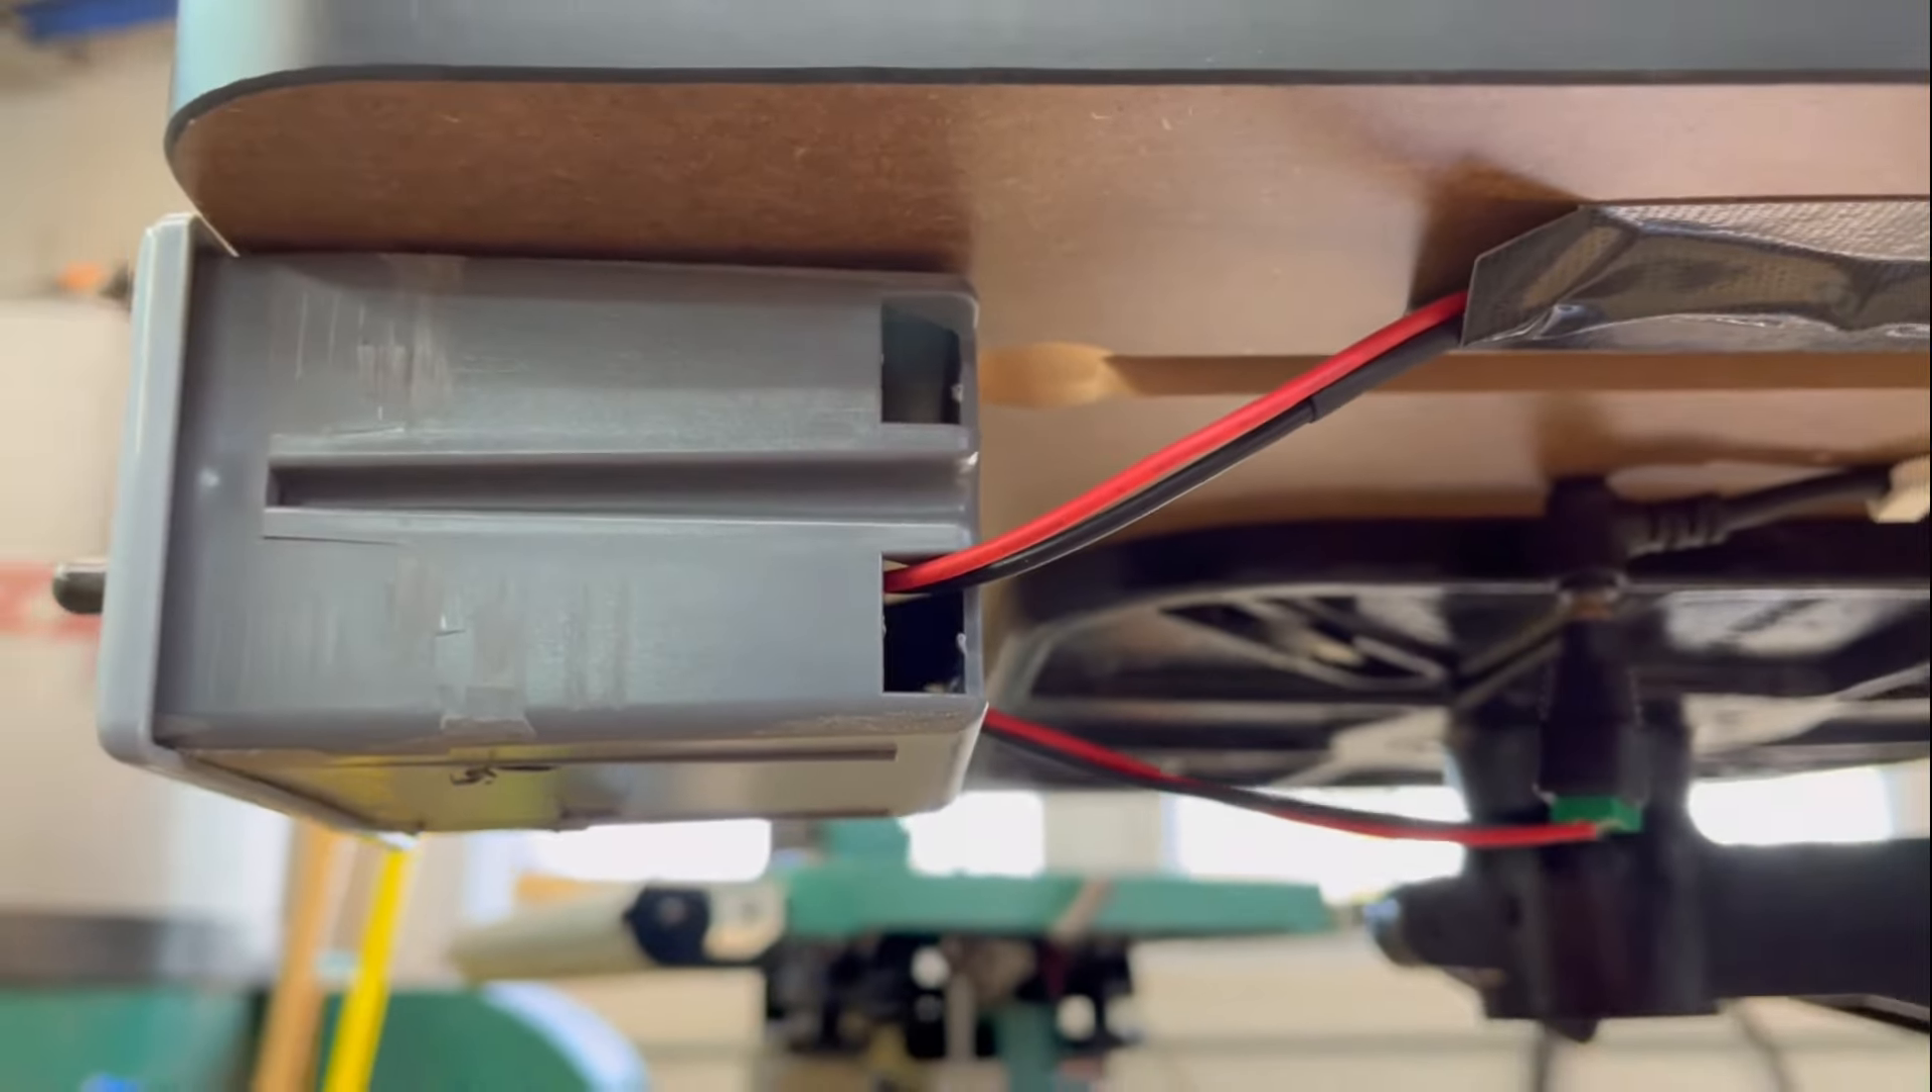I did a little cable manager with some gorilla tape and i got that in the bracket there and the wire is coming out of the box there and this seems to be working pretty good.